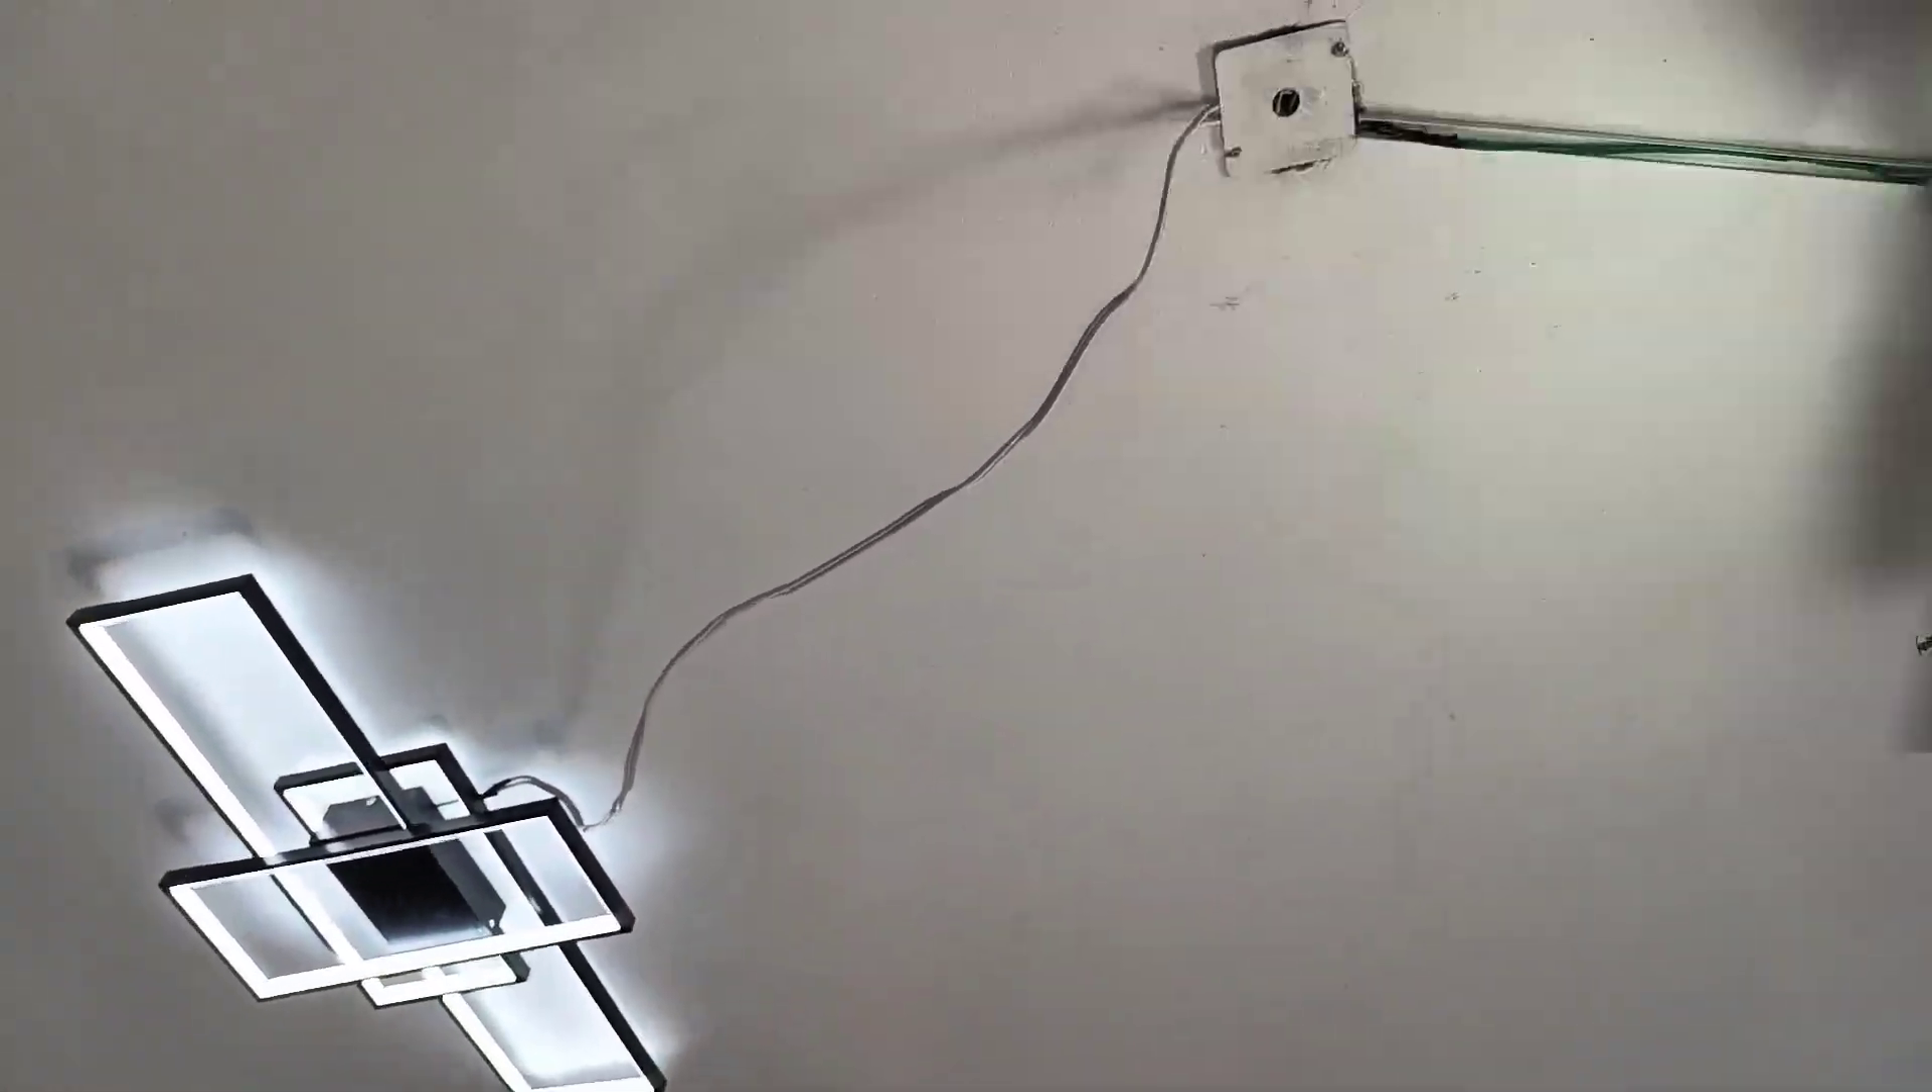Aún falta ponerle la canaleta Para que se vea bien este cable.